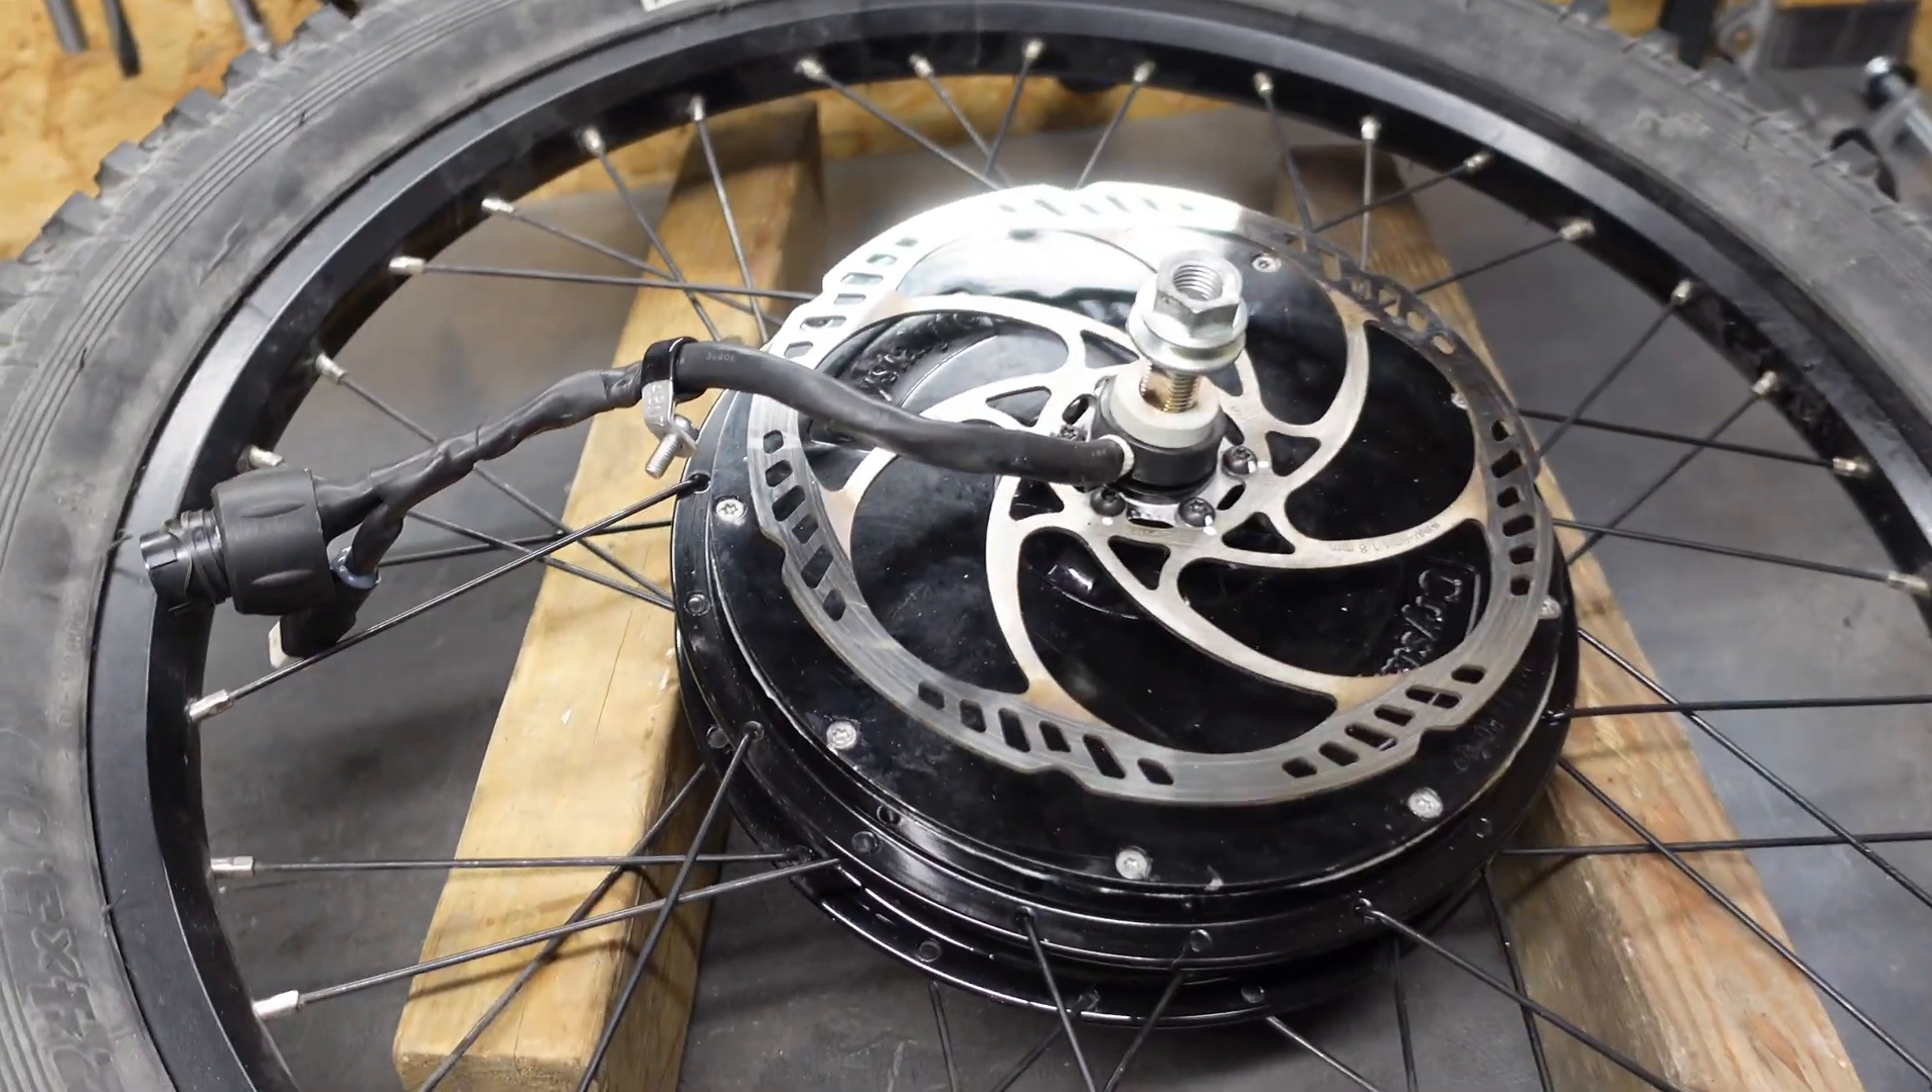Okay folks, motor is fully assembled, as you can see.